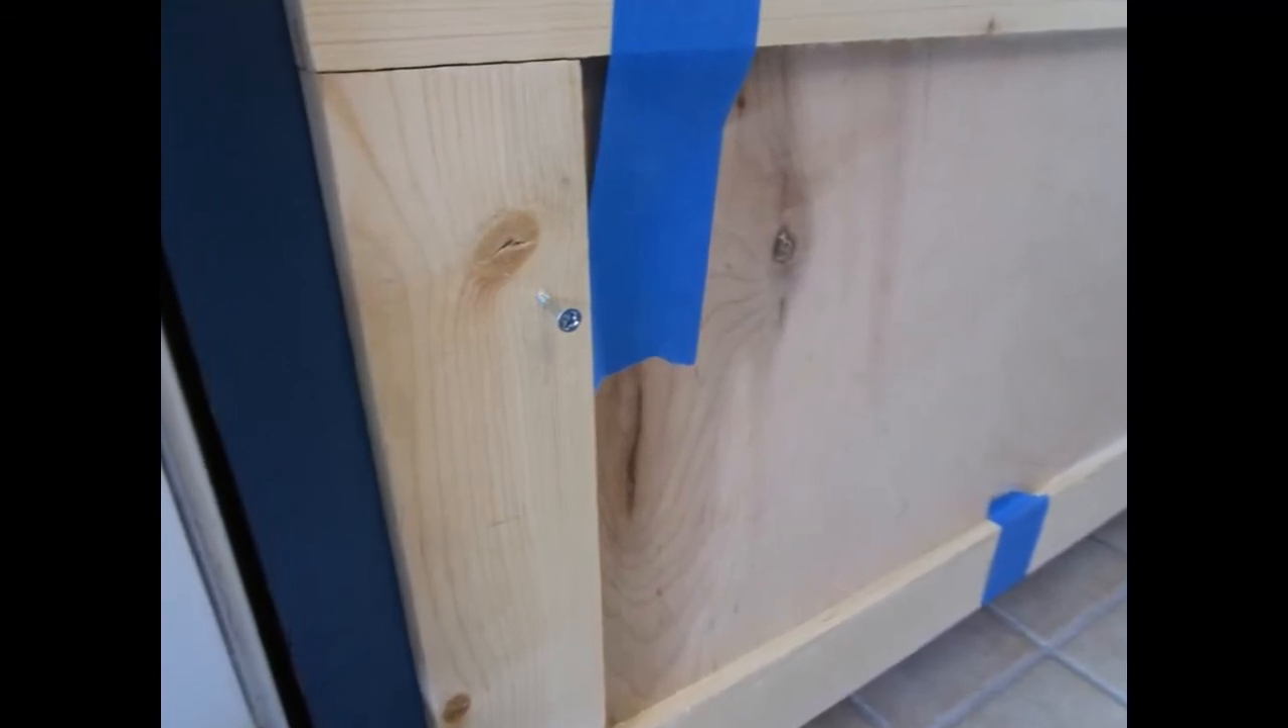And you can see here in this shot I actually used wood screws to go in through the front of the face frame to mount it in place.